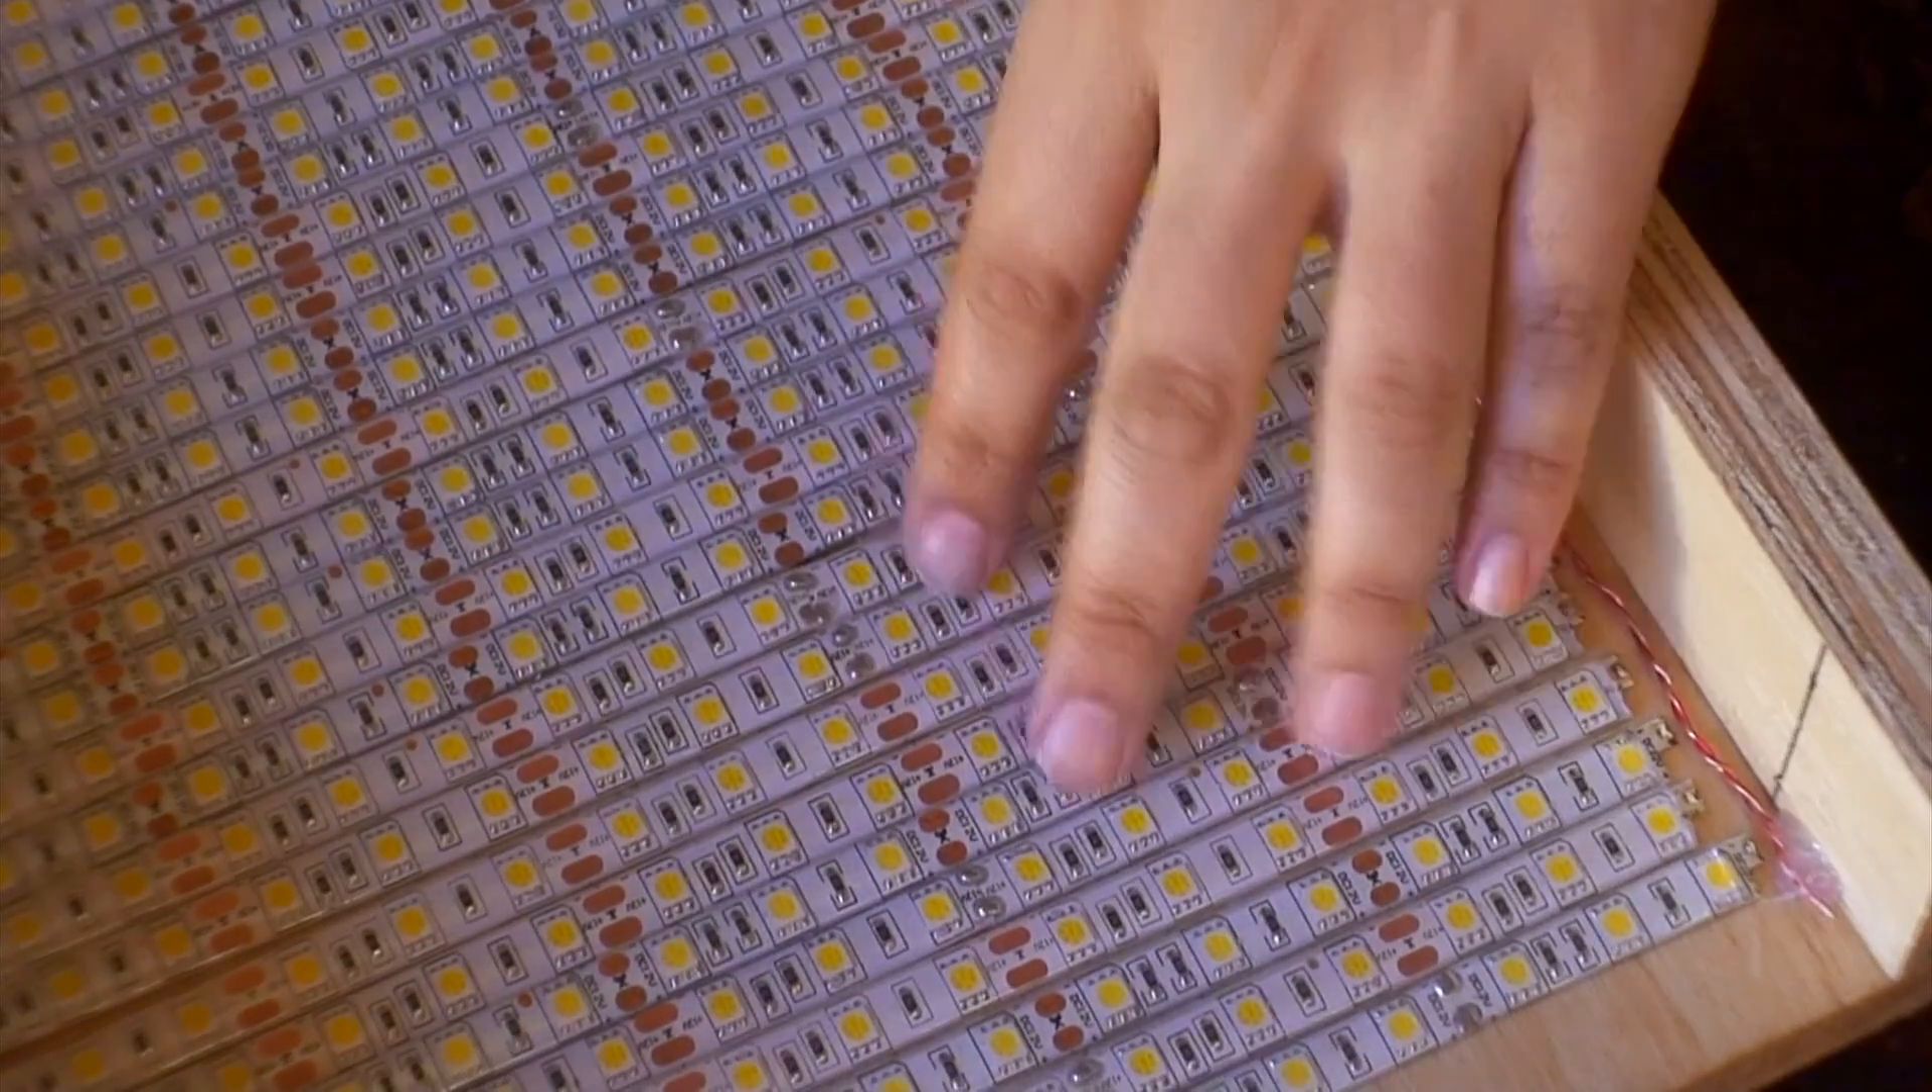All right so there we have it all our LED strips stuck down.